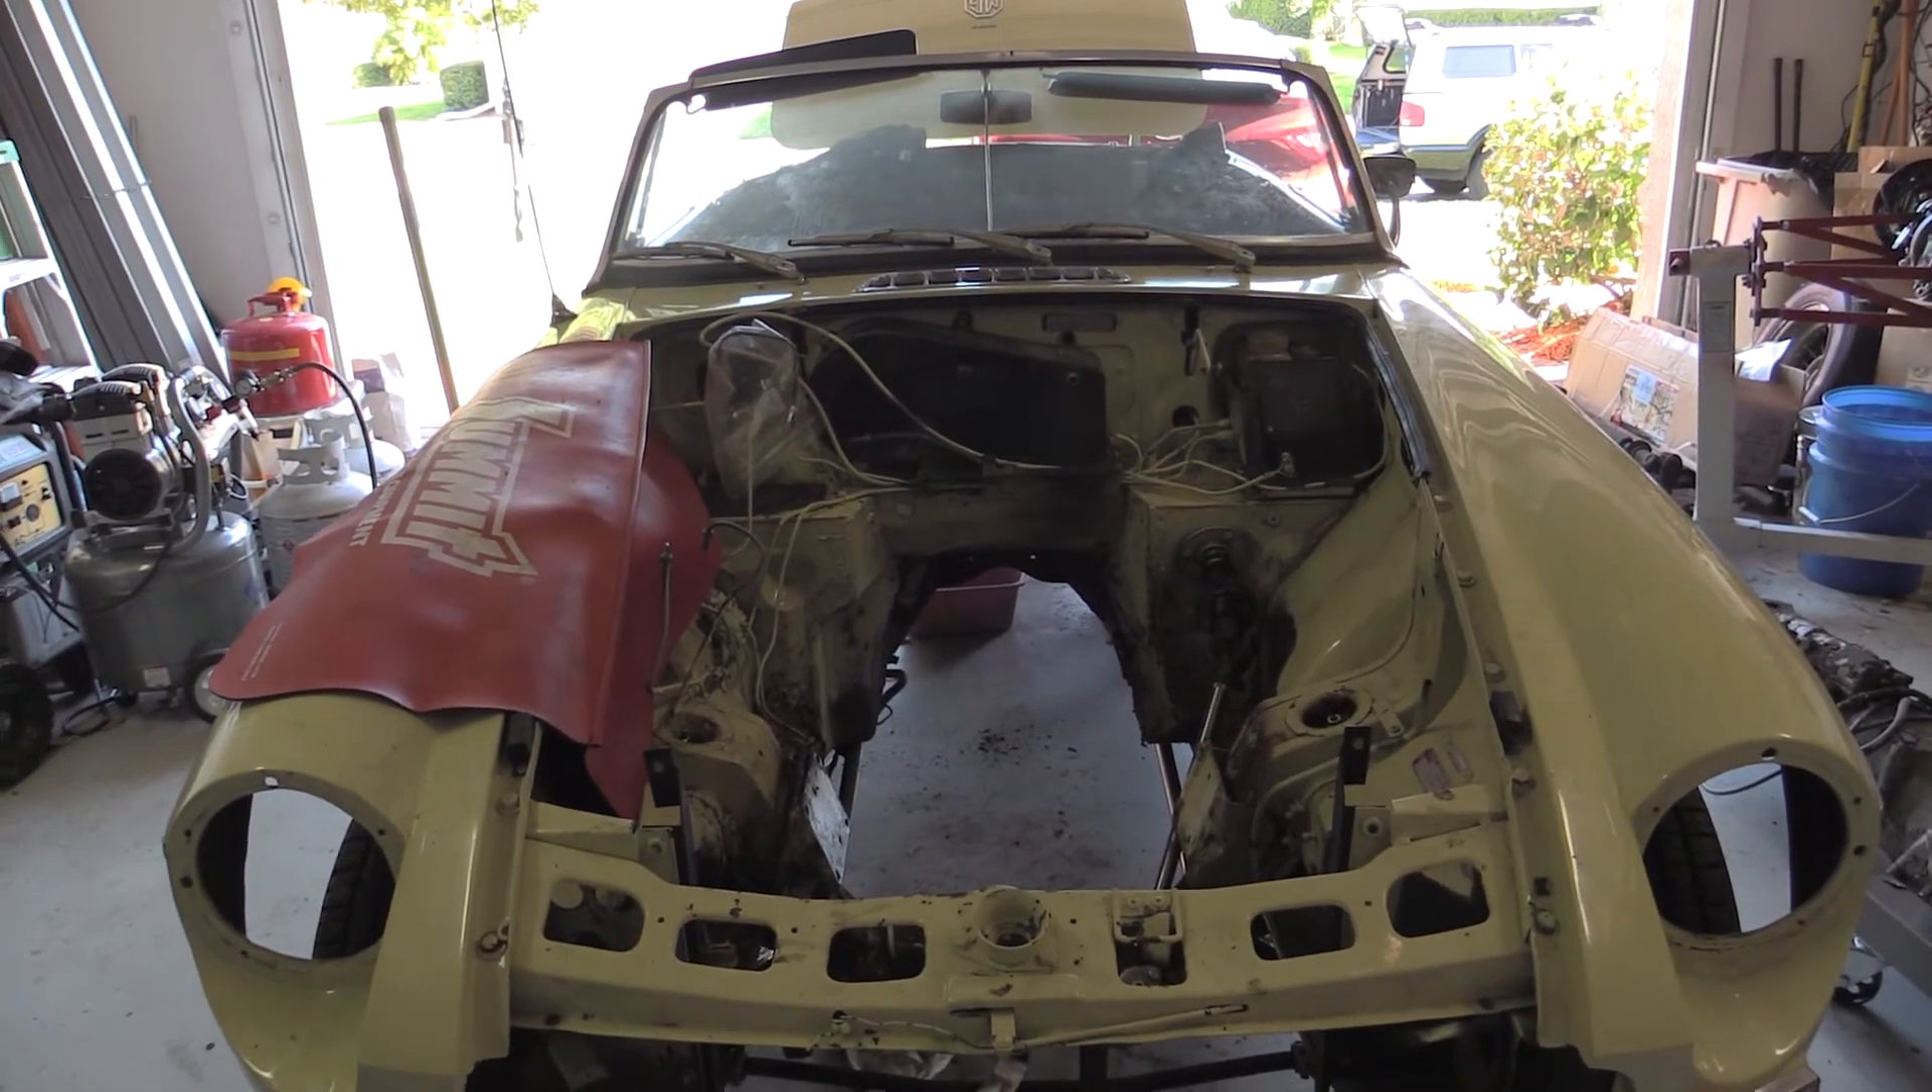Well, there we have the engine out.